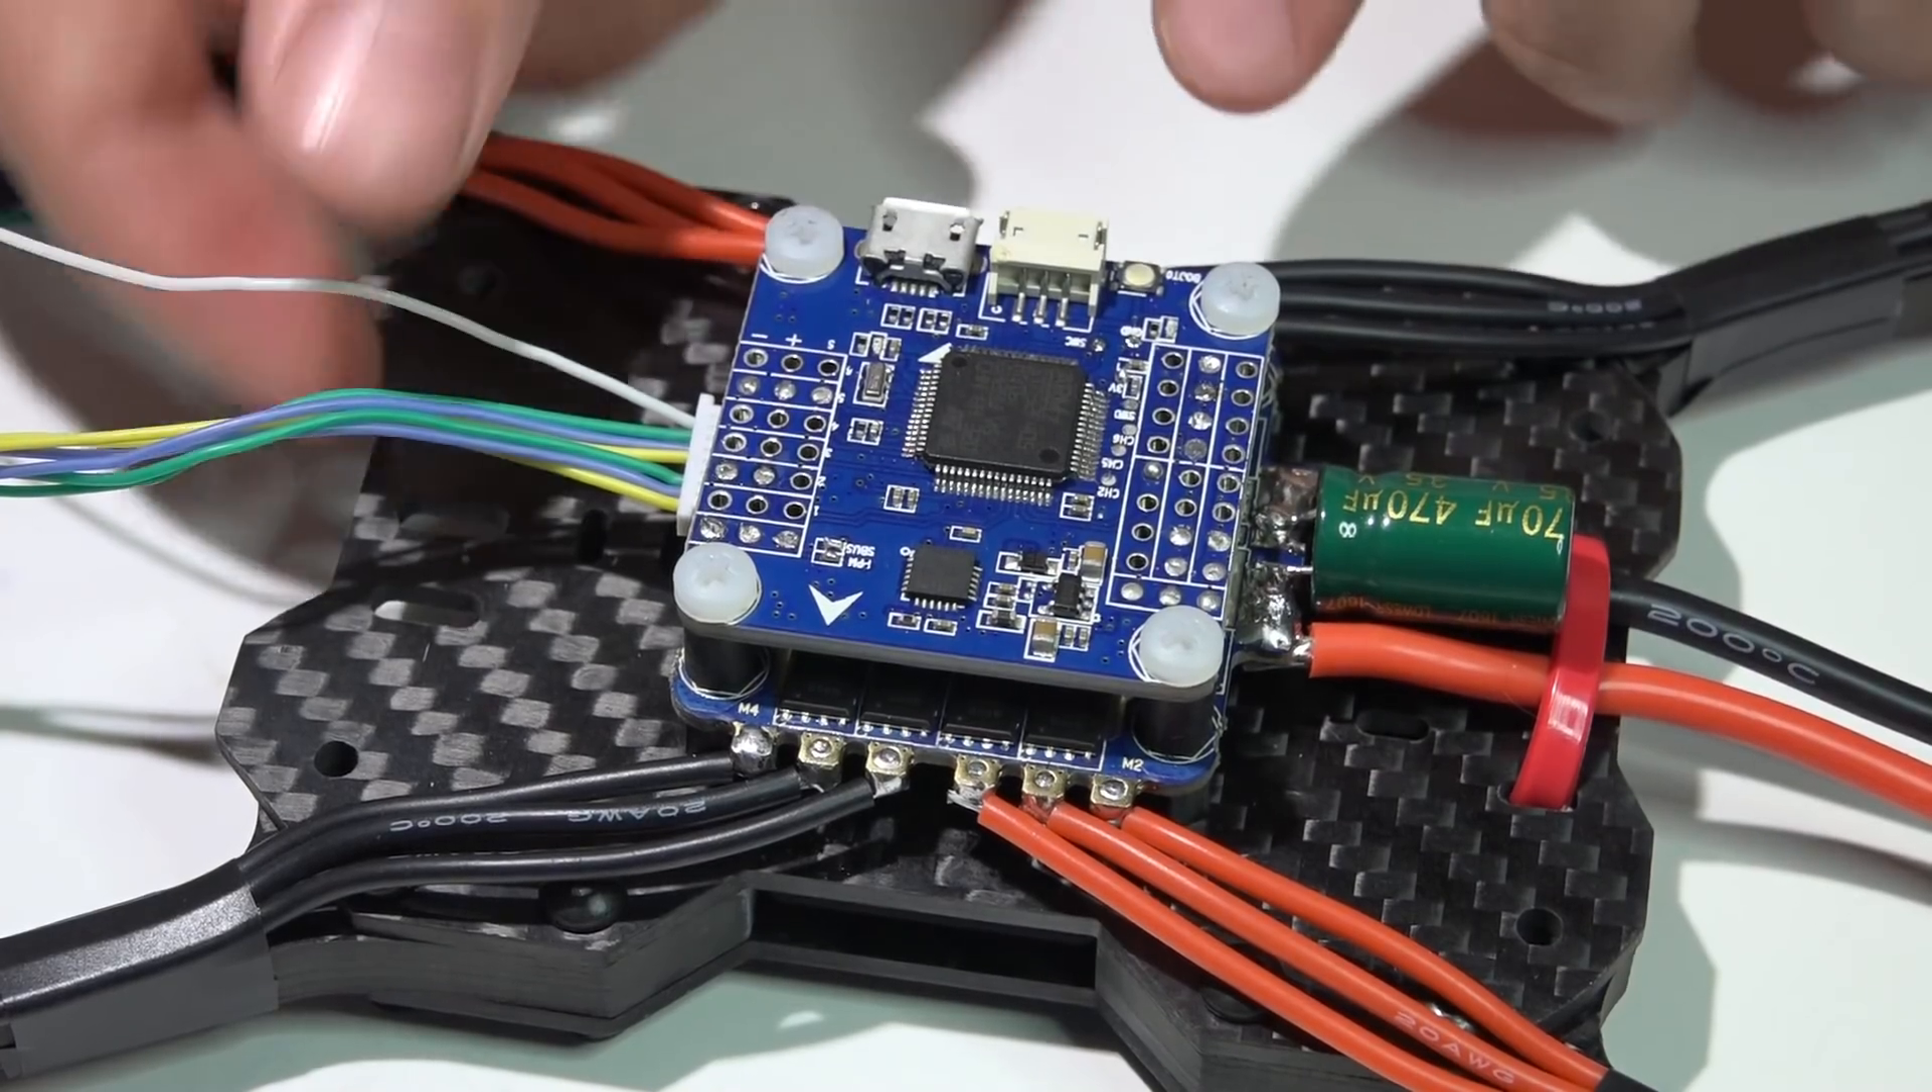Alright, now with the flight controller mounted, we can solder these wires up.